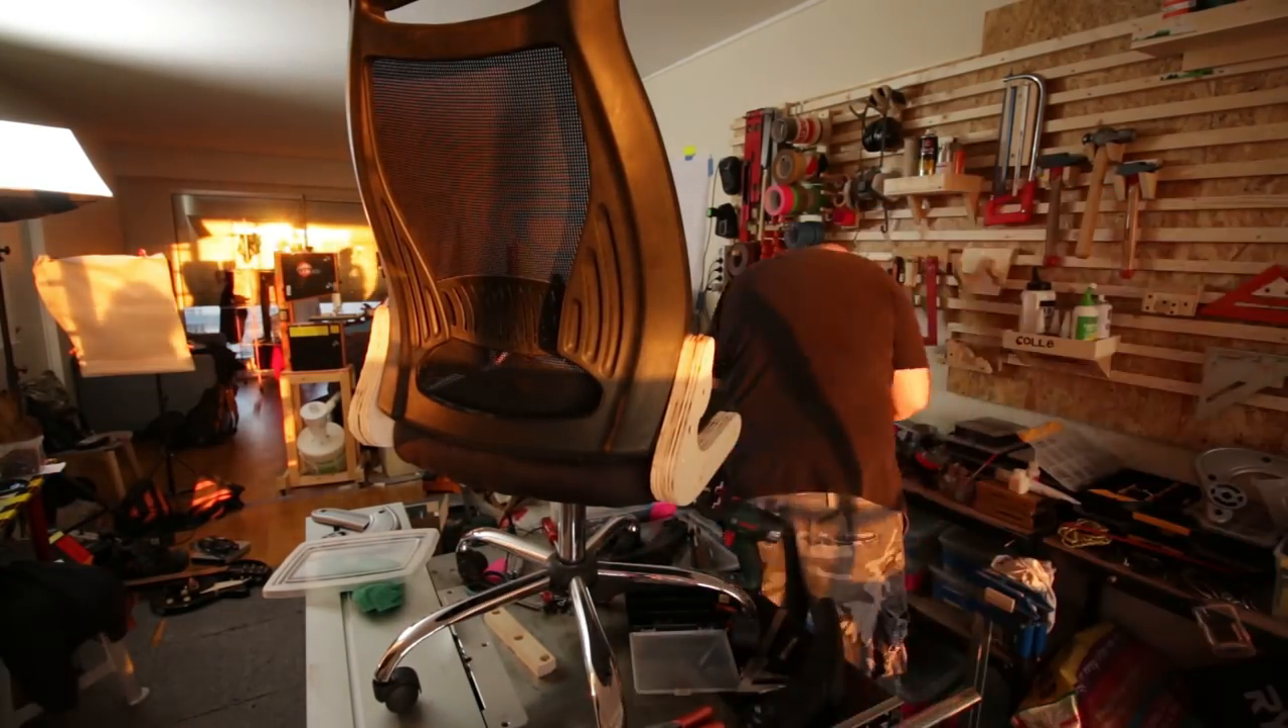Après avoir un peu sué le dossier est en place.